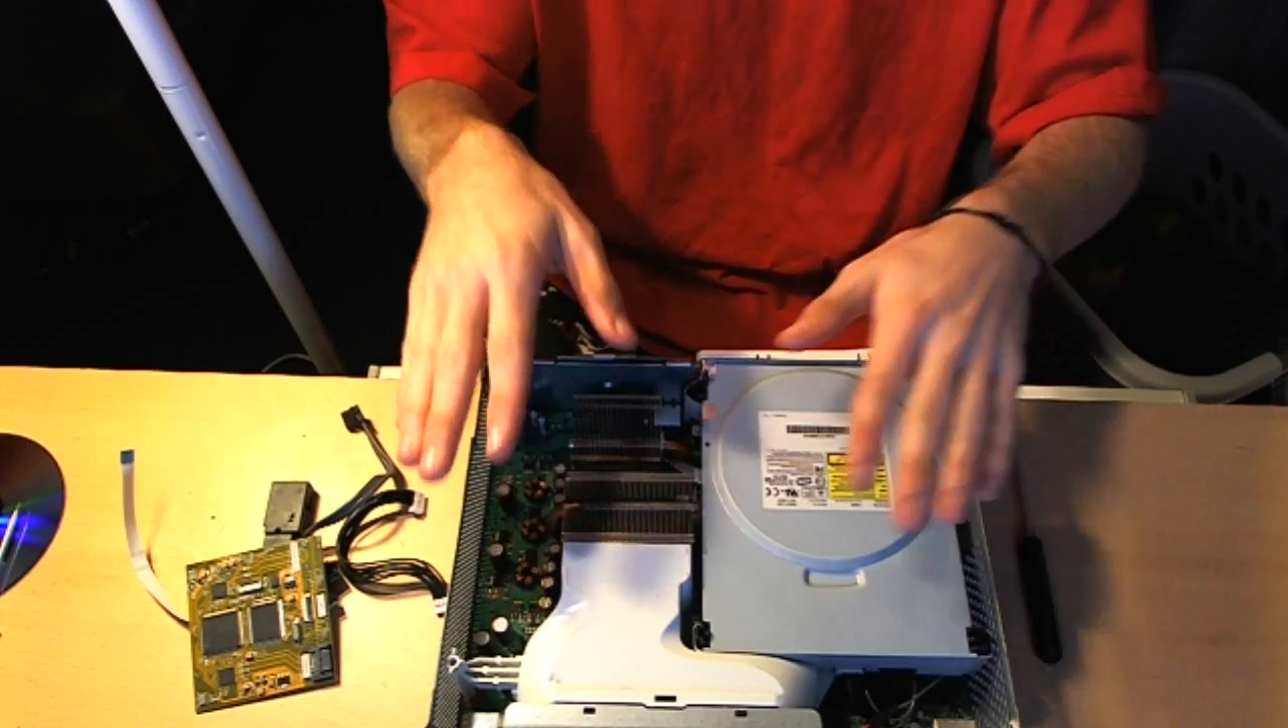Okay, so where I'm at right now, all I've done is I've taken the outer shell of the Xbox 360 off, and so your Xbox should be looking just like this.